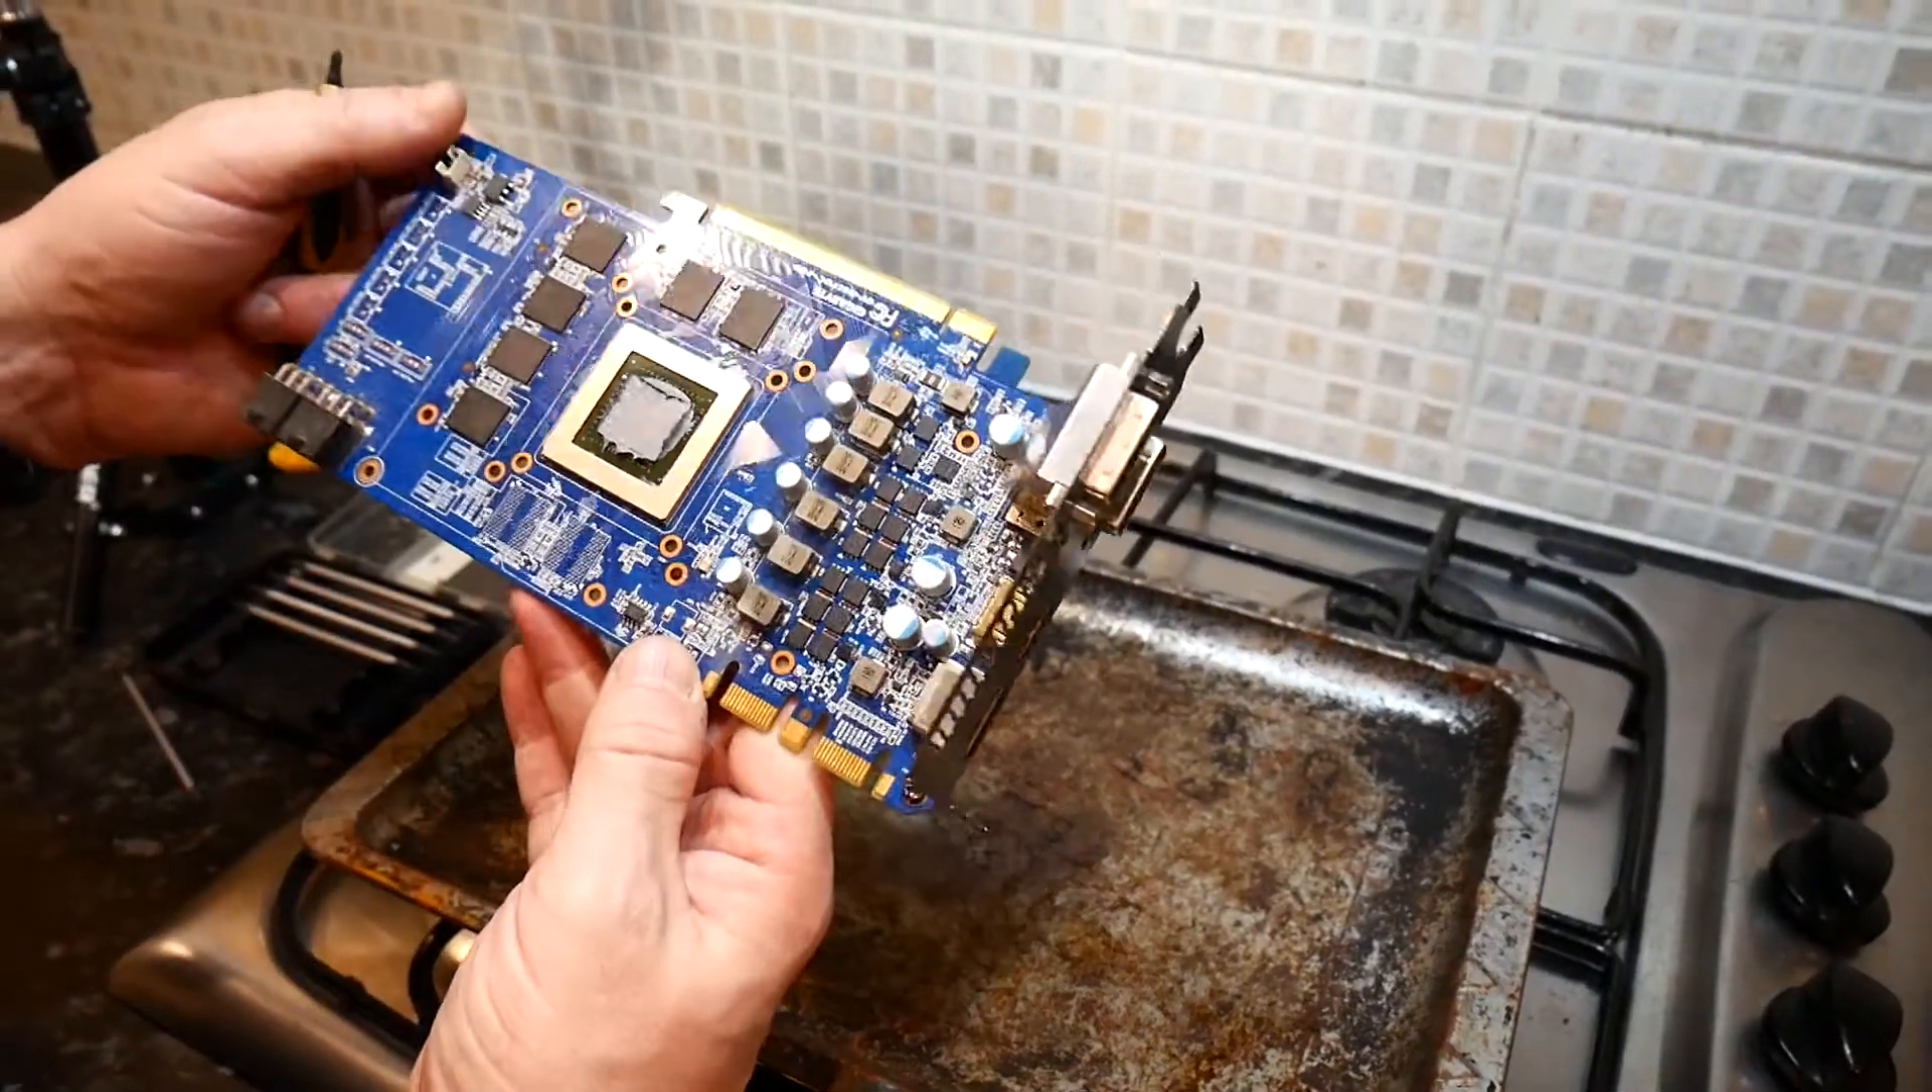So, there's our bare graphics card, pretty much.